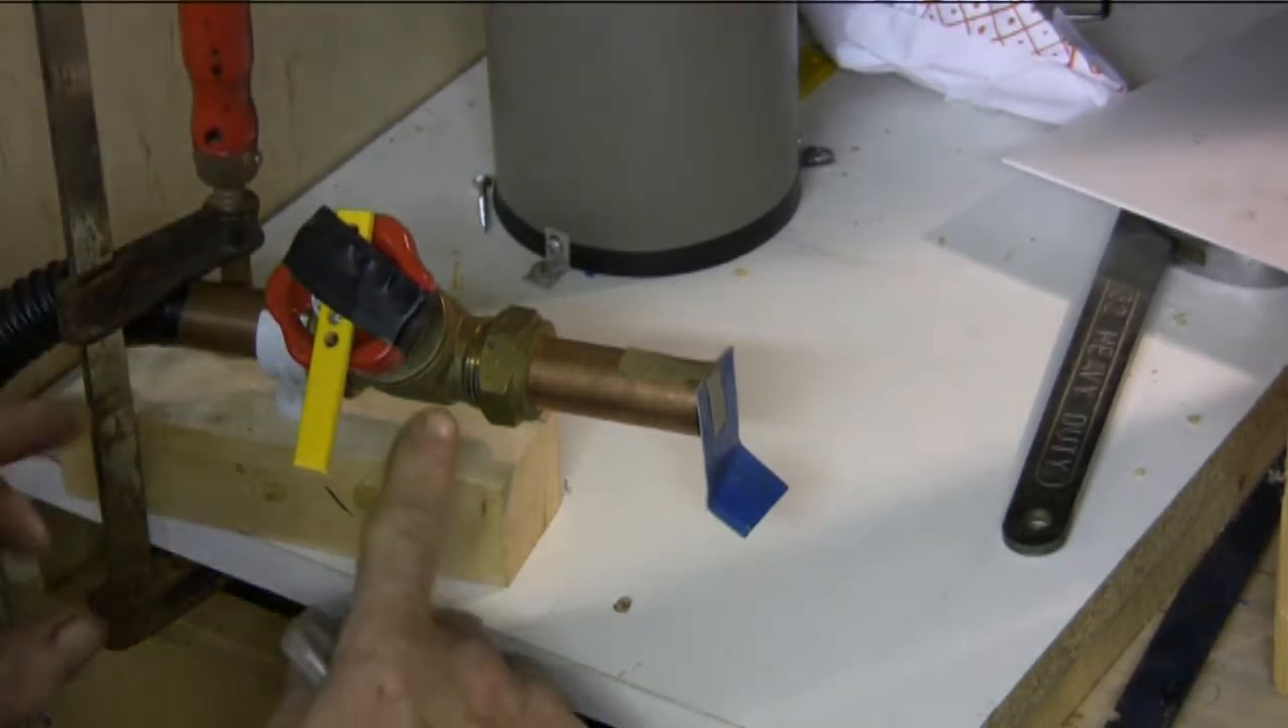Well I've disconnected the the valve from the back side of the engine and I've got the valve mounted here.